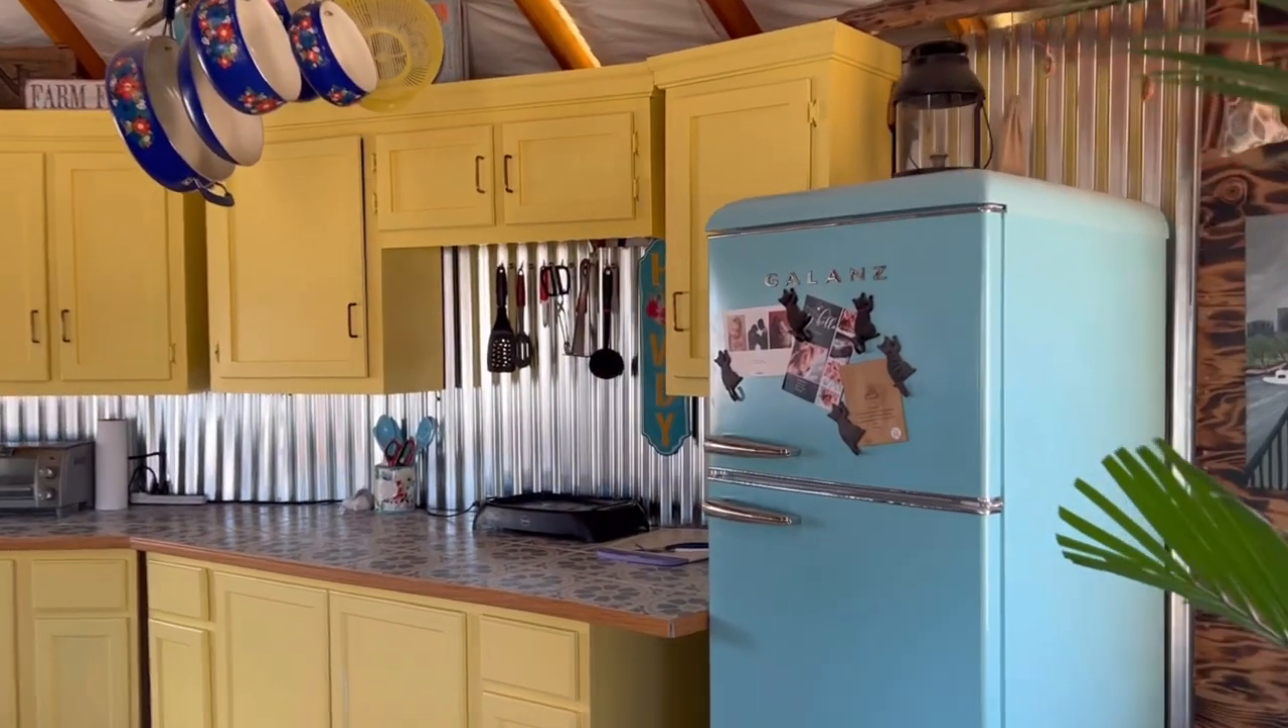And here is the end result of our yurt kitchen countertops.